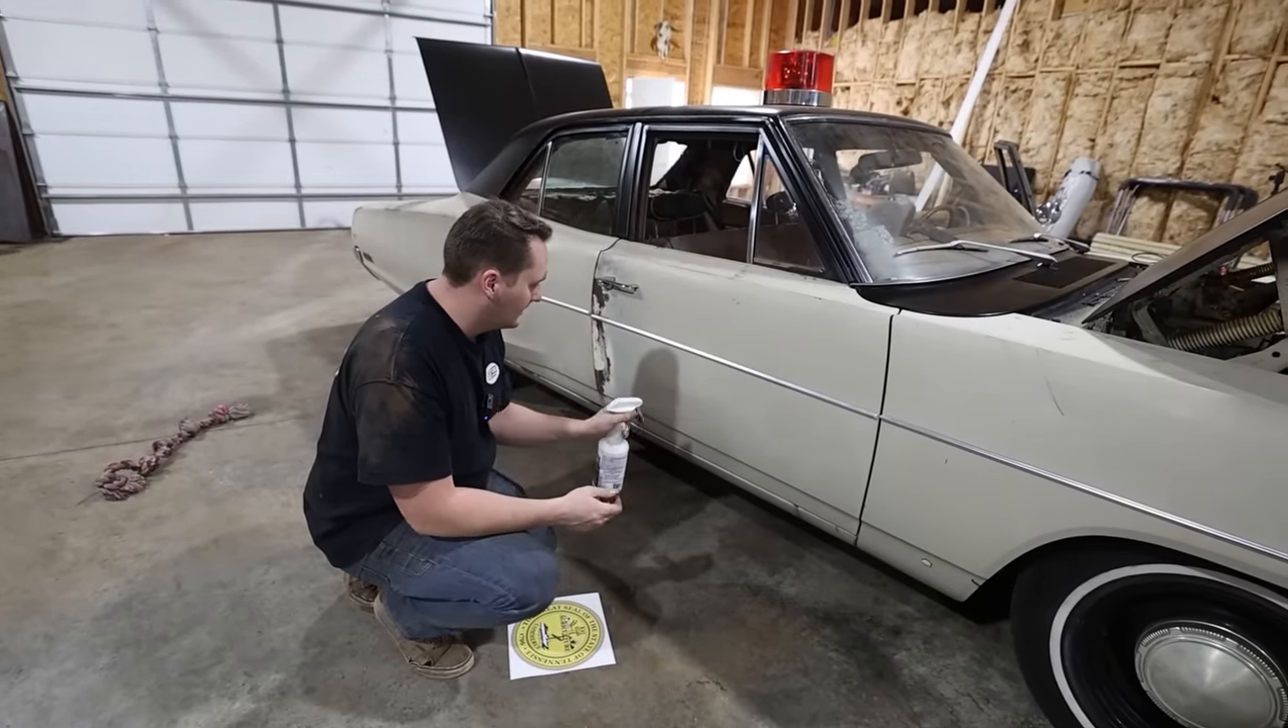The last little bit of our Tennessee State Patrol car is to get the Tennessee State Seal put on the door.